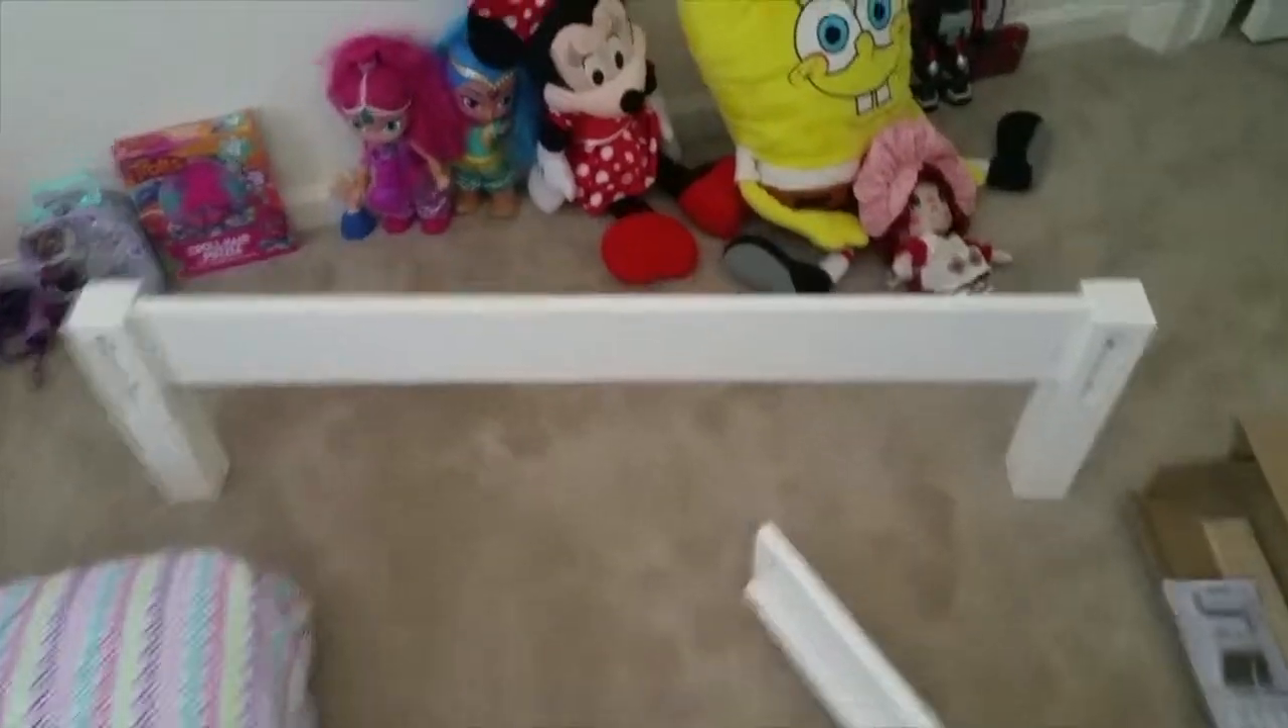That's the foot part fully assembled.